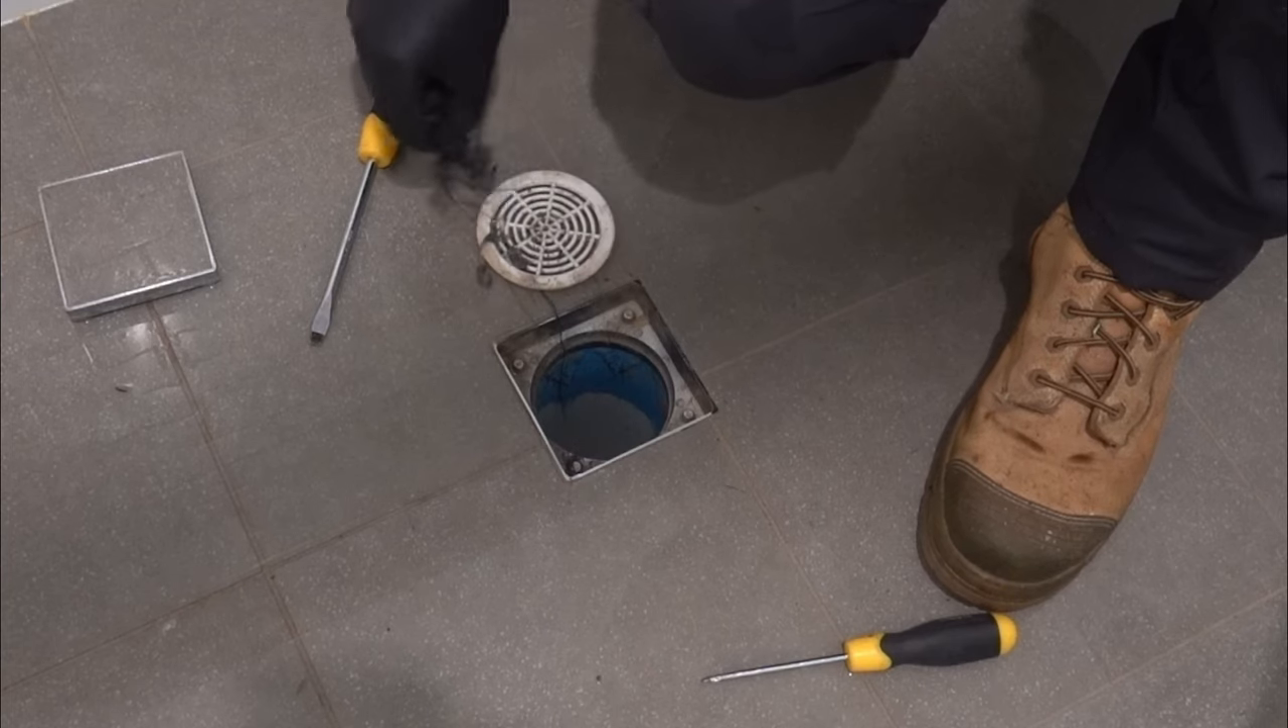So what you need to do is just simply clean this one here off remove all the goodies out from there and you can see that little grate just popped off.